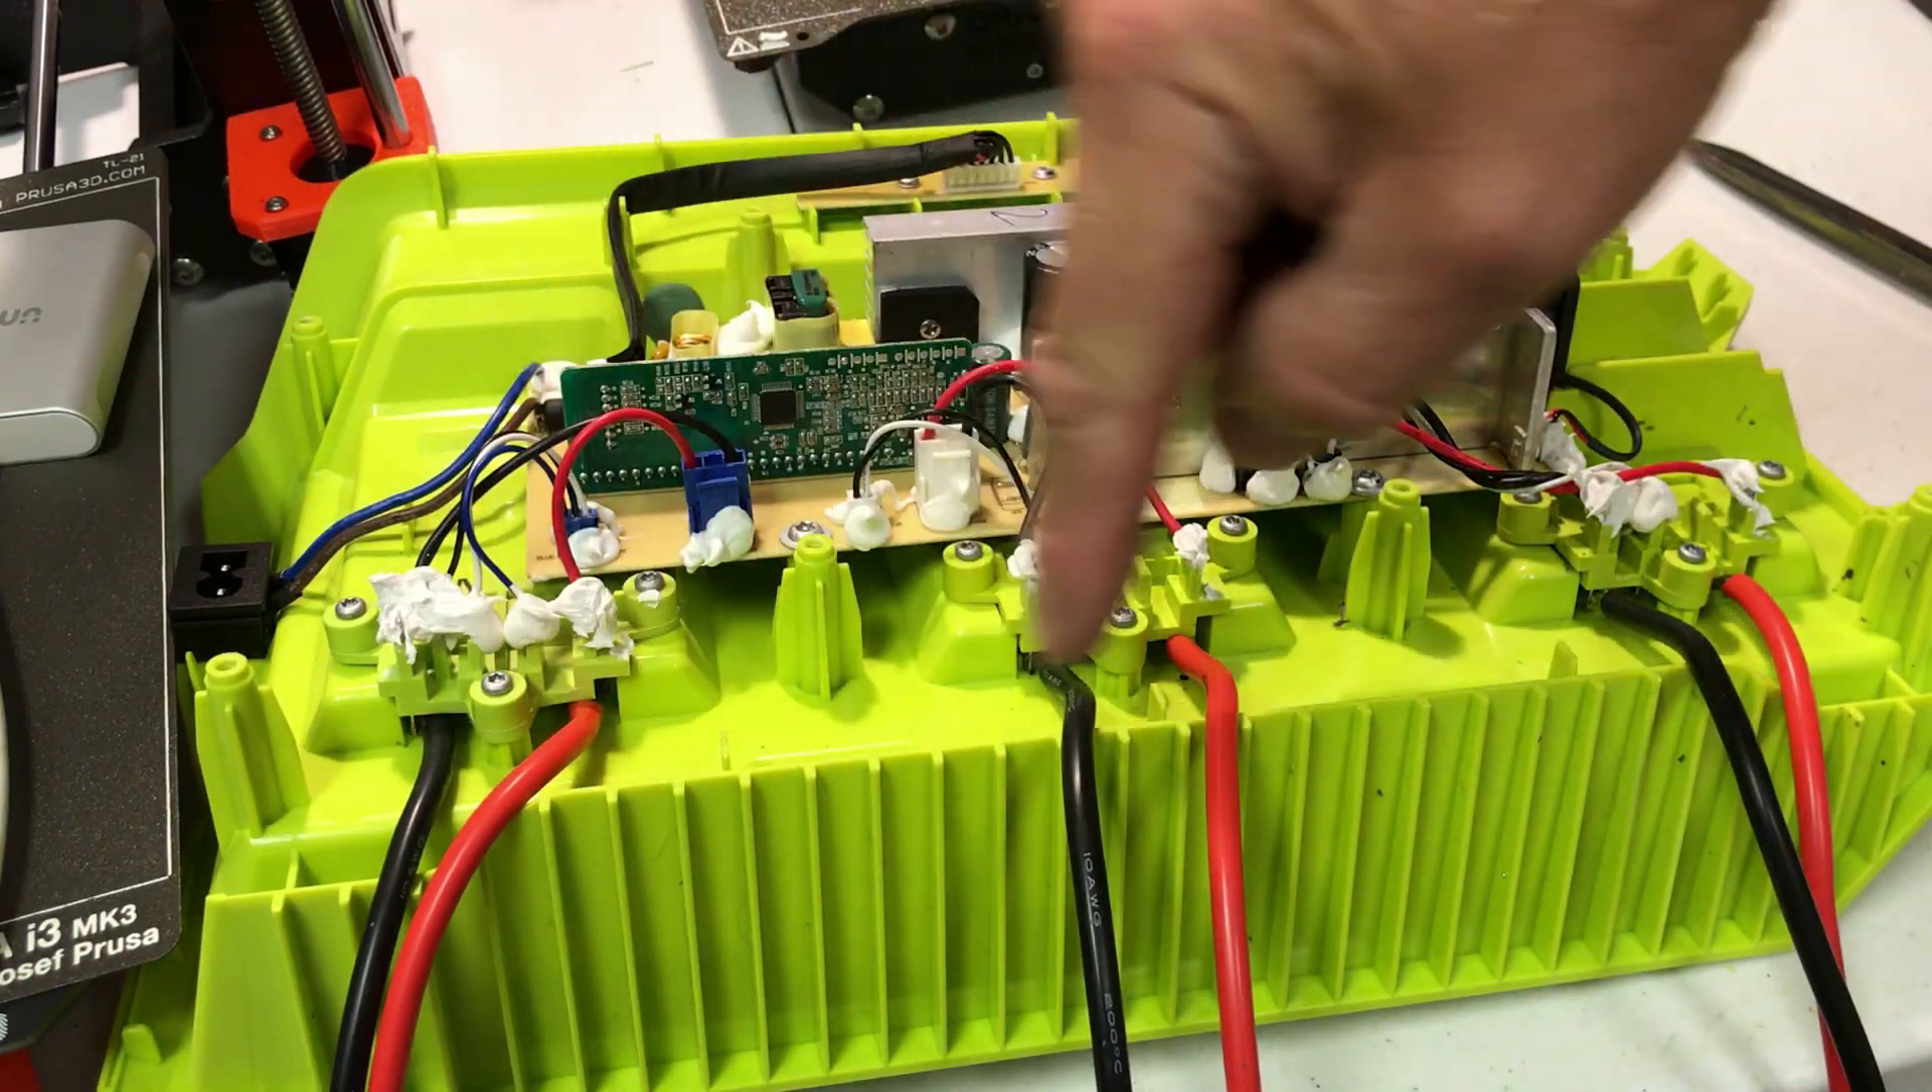I've got the wires soldered on to all three locations and screwed back into their places.